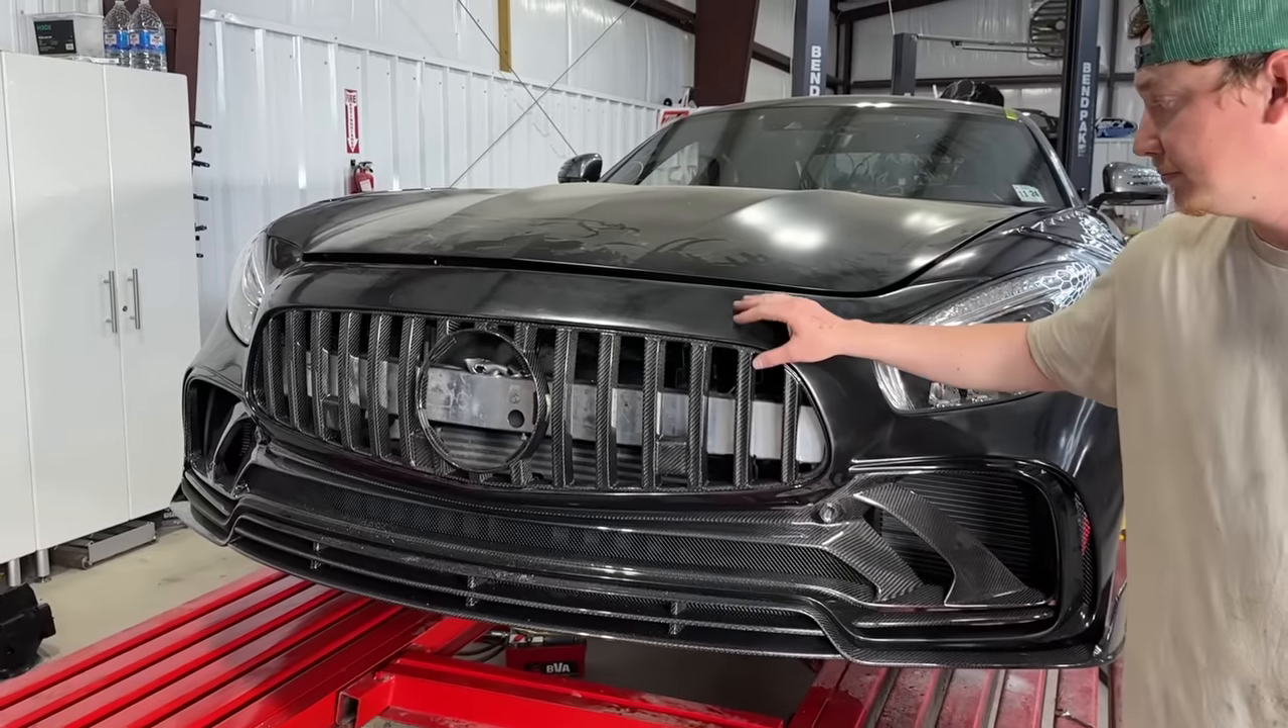I mean we're basically done with the whole entire front end yeah front end is done.